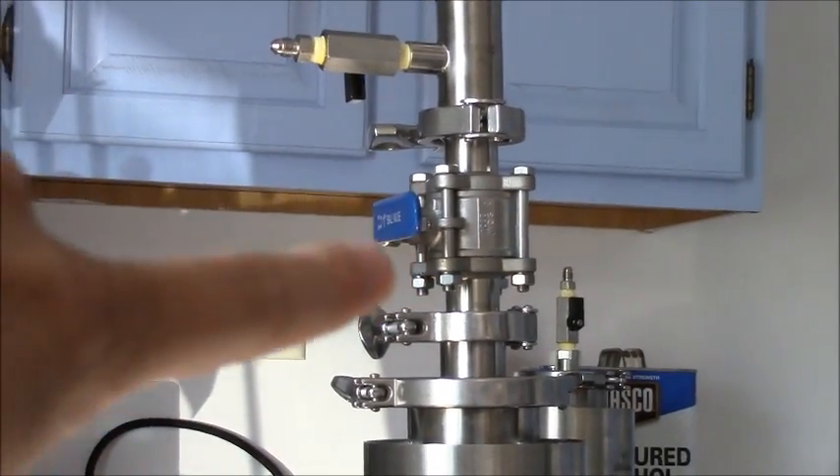We went ahead and added the ball valve, which I was supposed to add first.